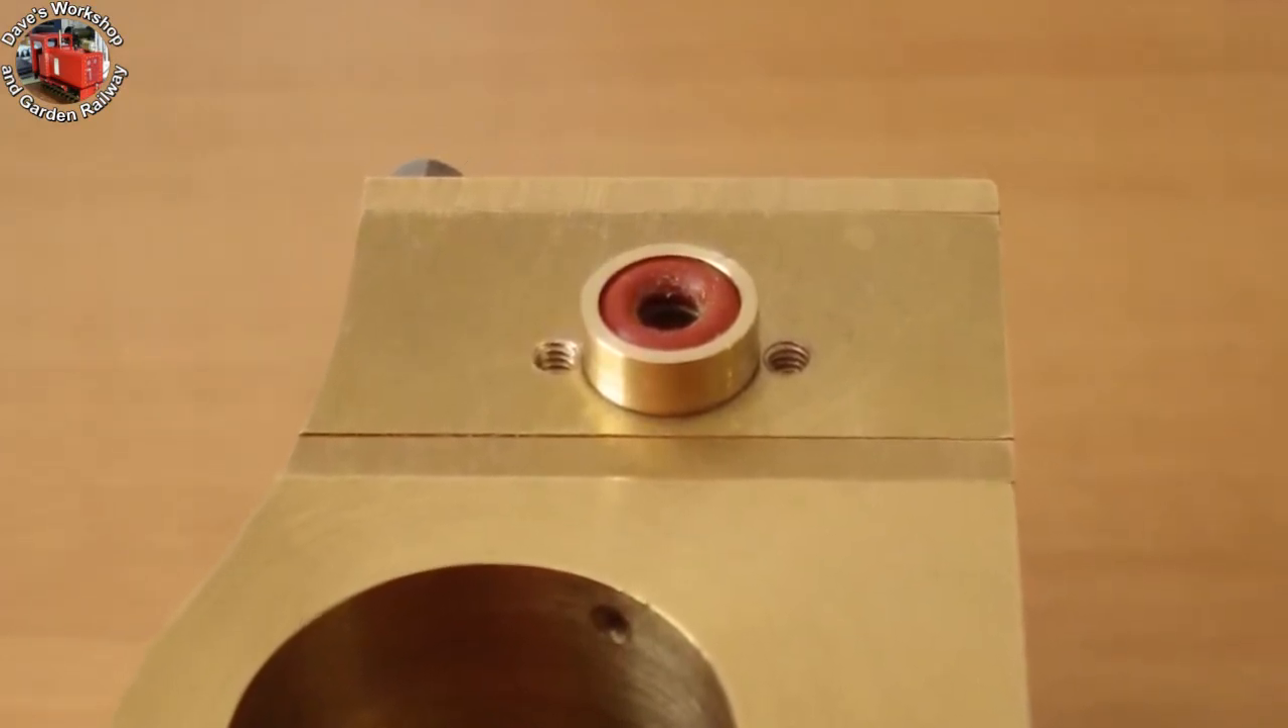Here's the rear bush with a BS006 silicone o-ring in place.